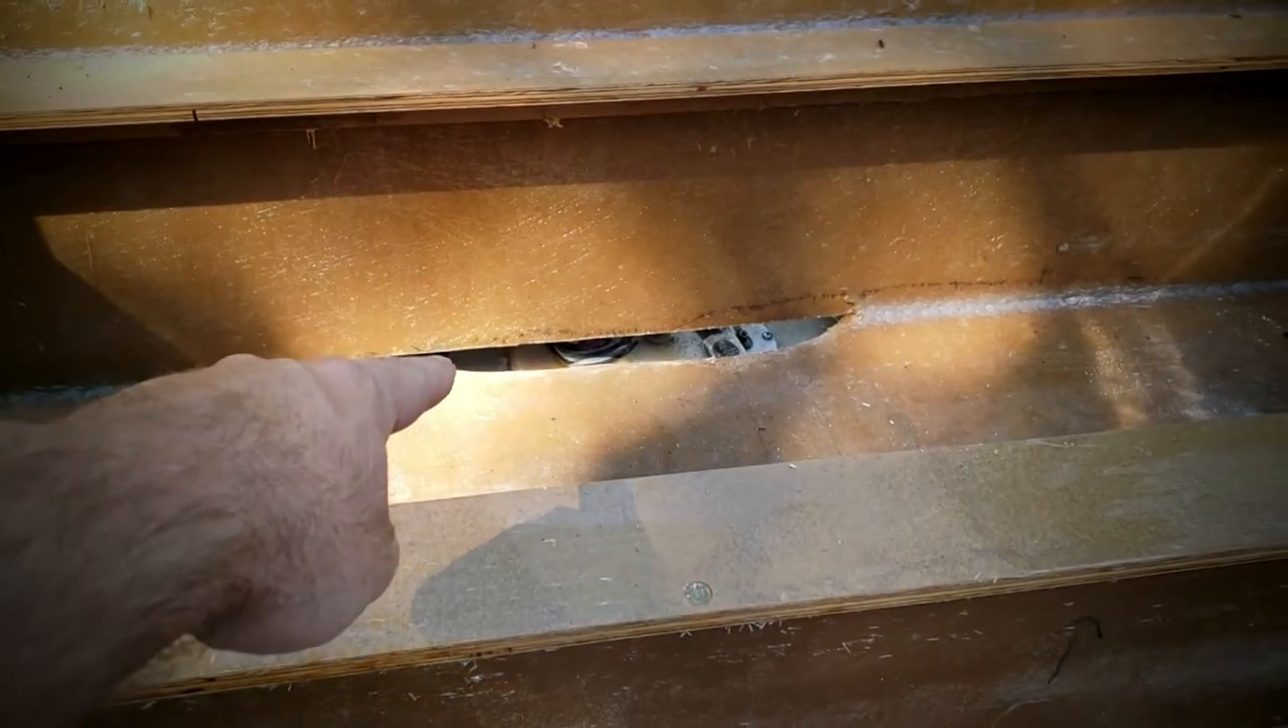You can kind of see that opening that I haven't covered yet under the rear seat.